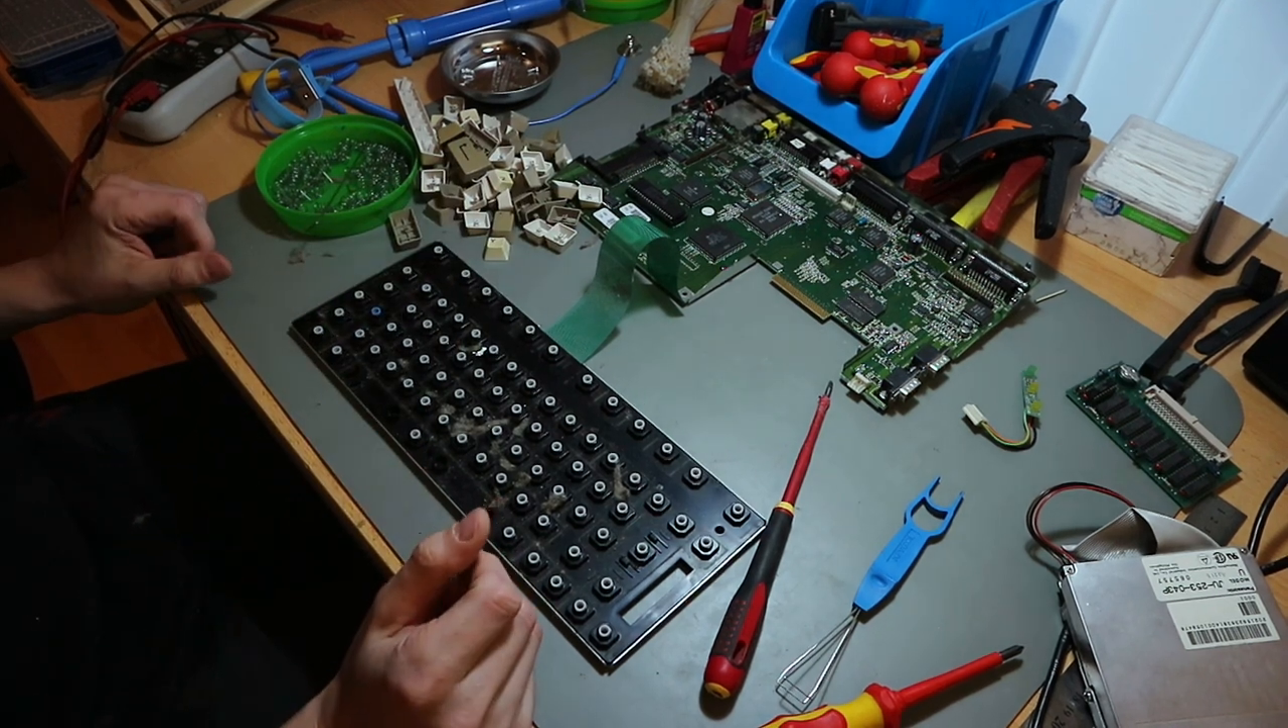So, now we have keycaps off. And a very dirty. Dirty keyboard.